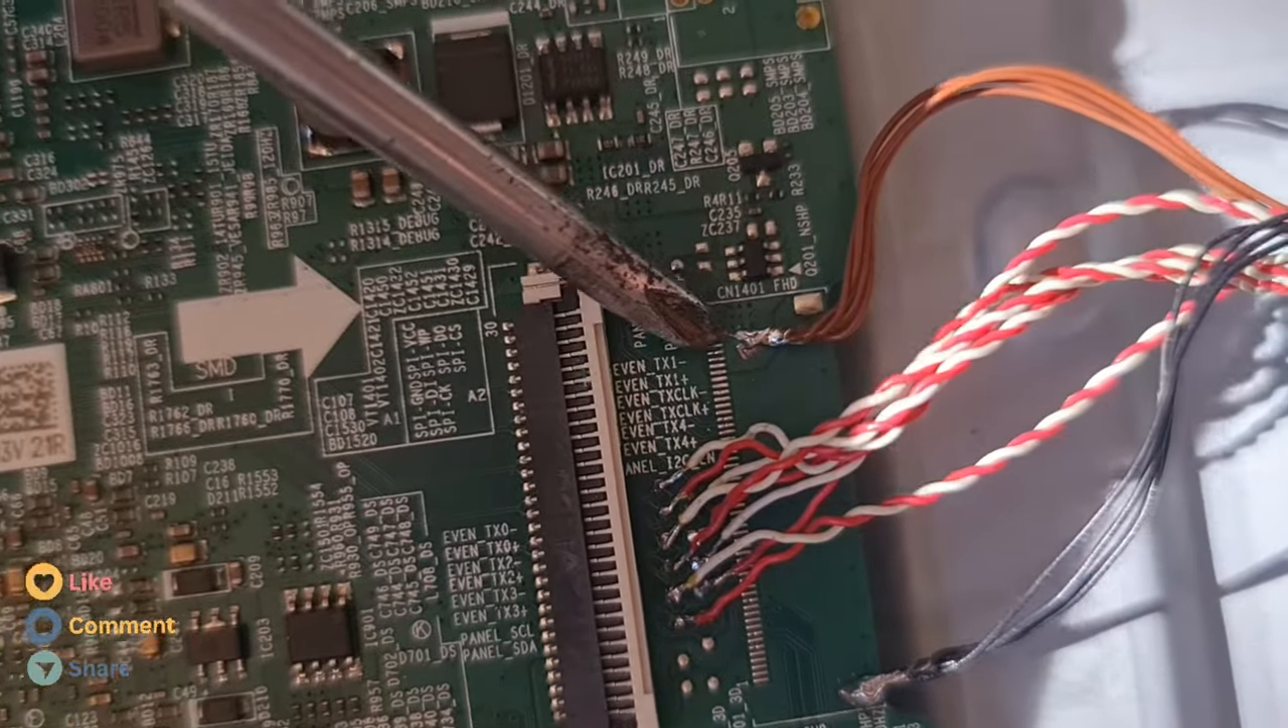Já tá feito aqui as instalações do sinal LVDS, olha aí, ó.